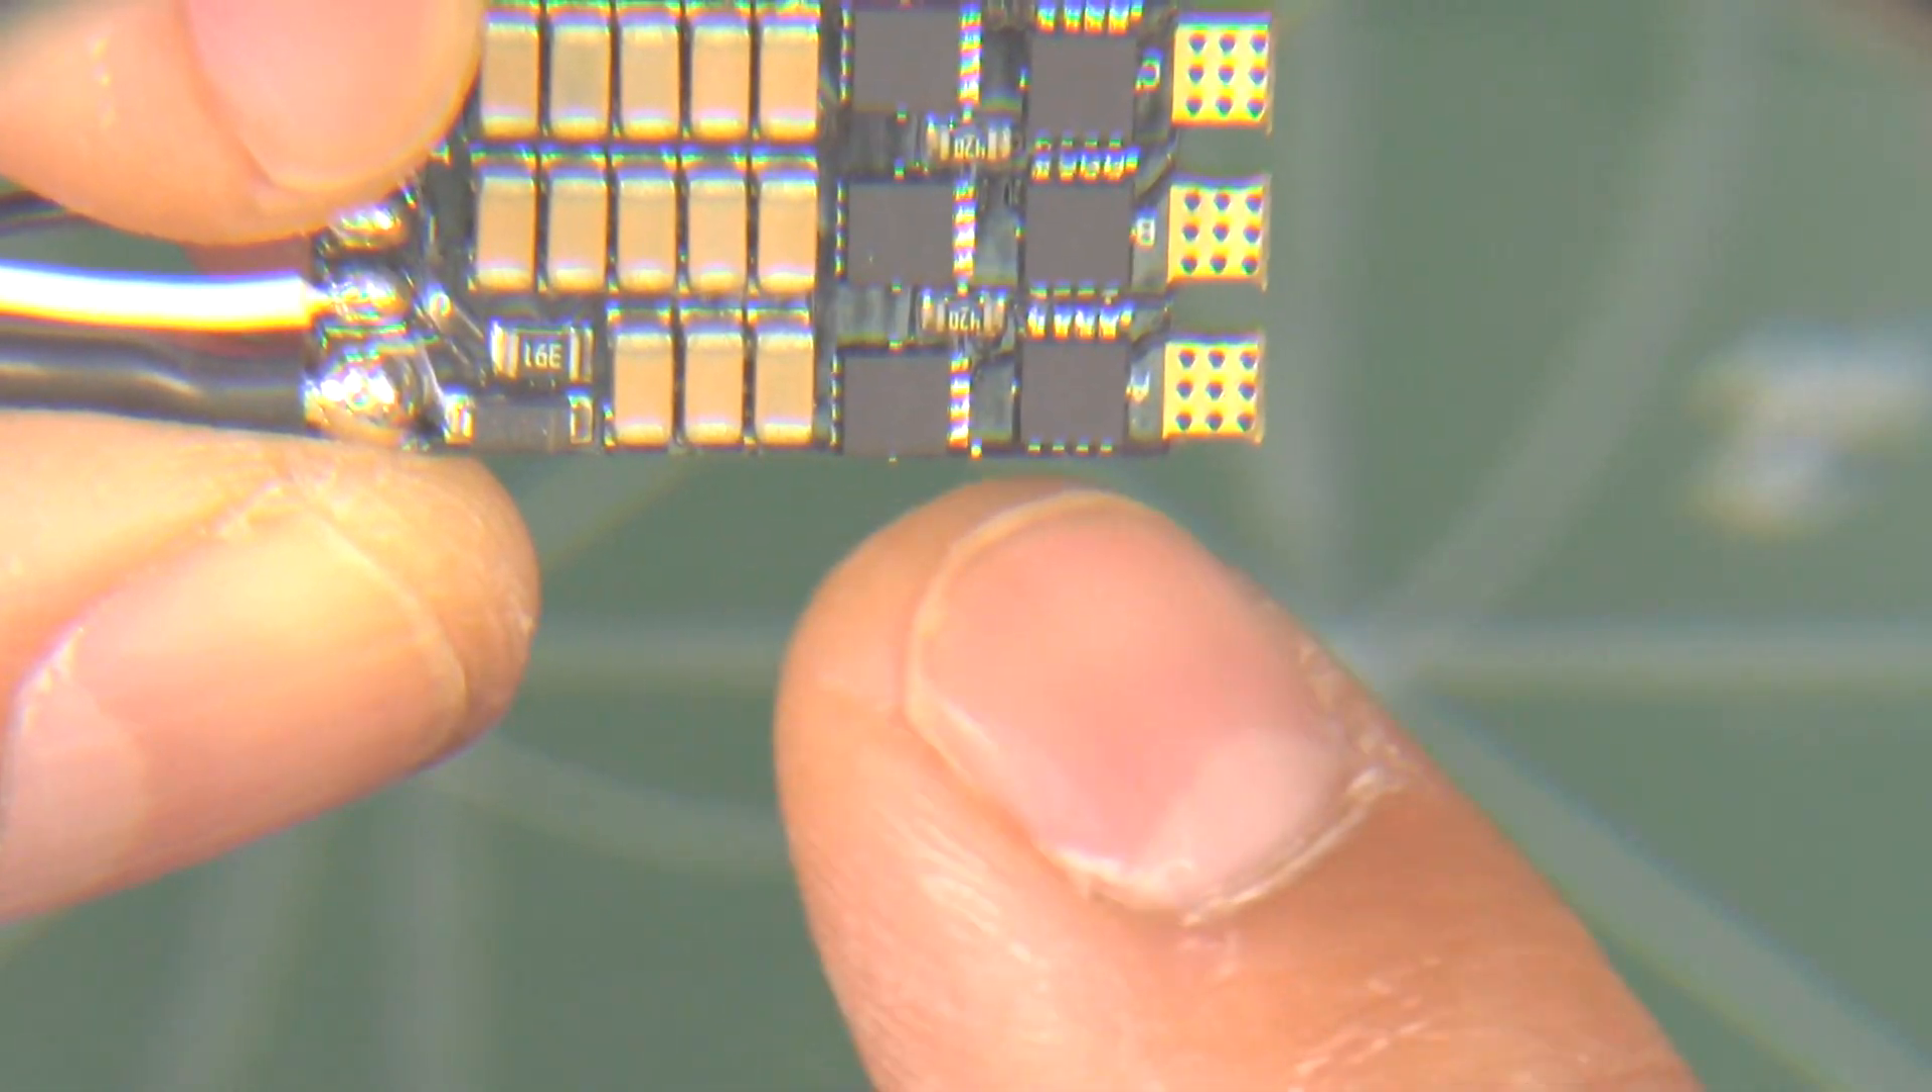I removed the shrink wrap and the heat sink.